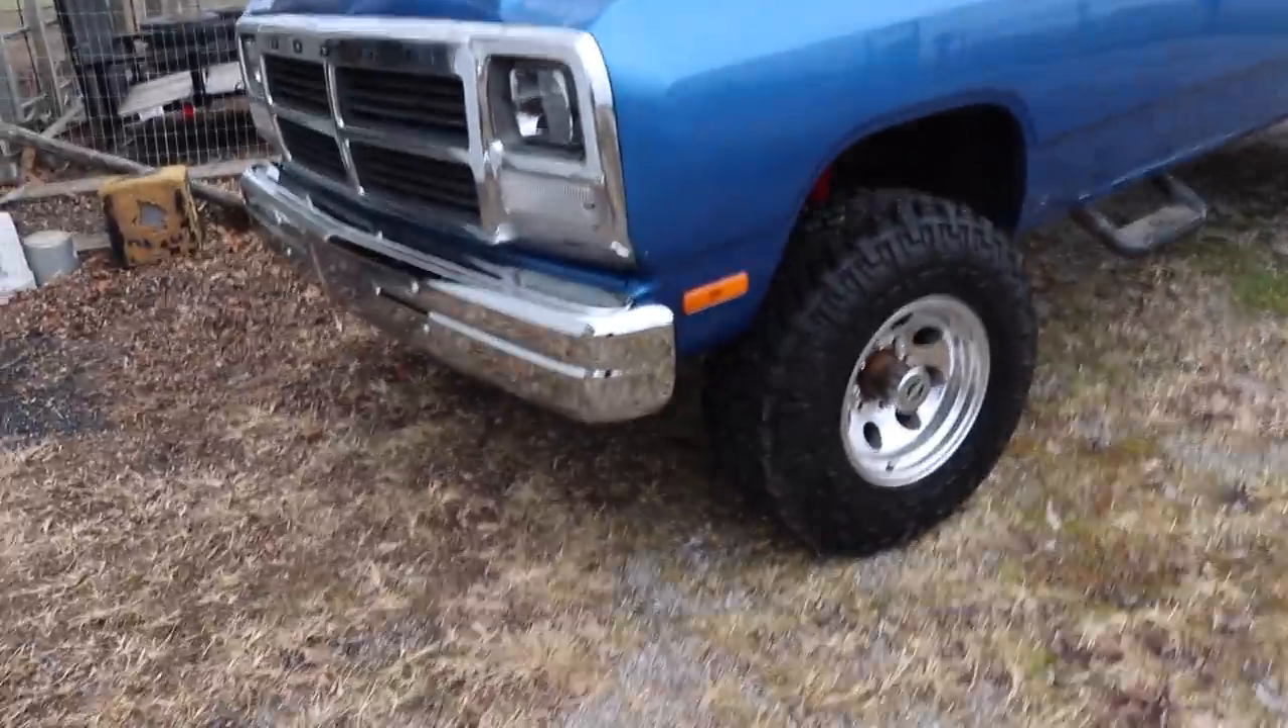So the bumper's on. It's all tightened up and bolted in place and I freaking love it.